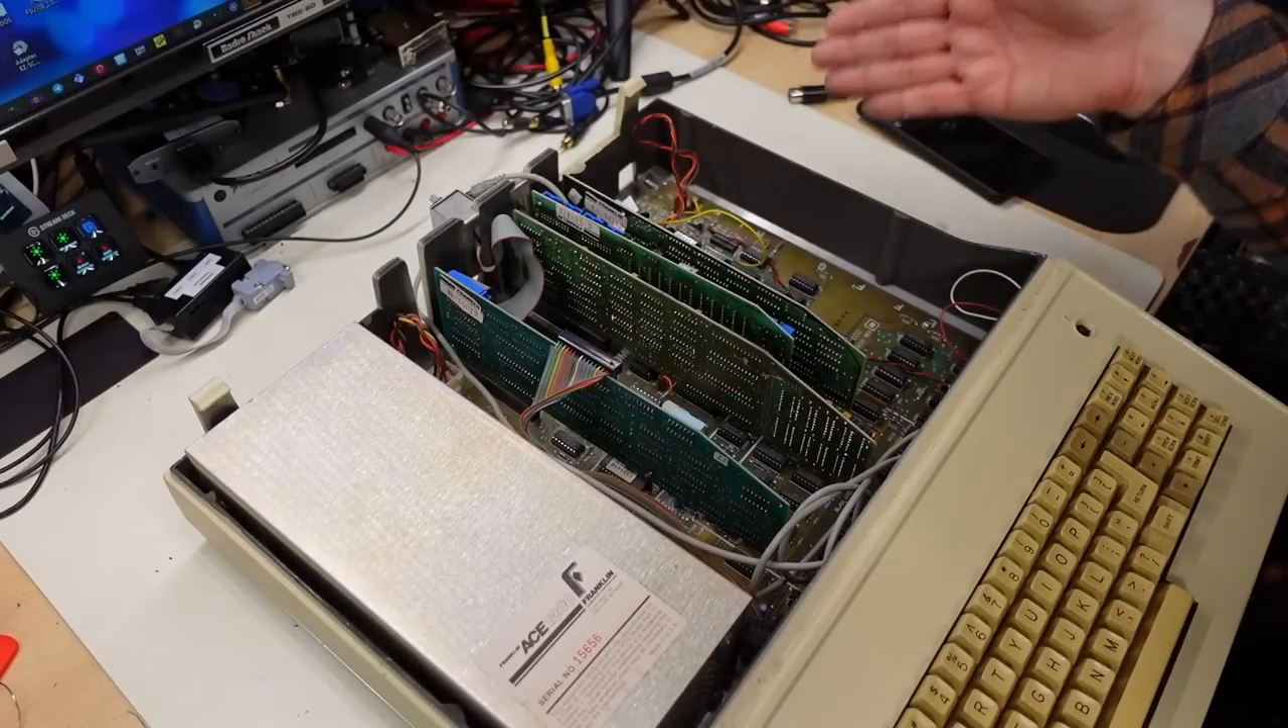With the top cover and the disc drives removed, we can see the inside of the machine.